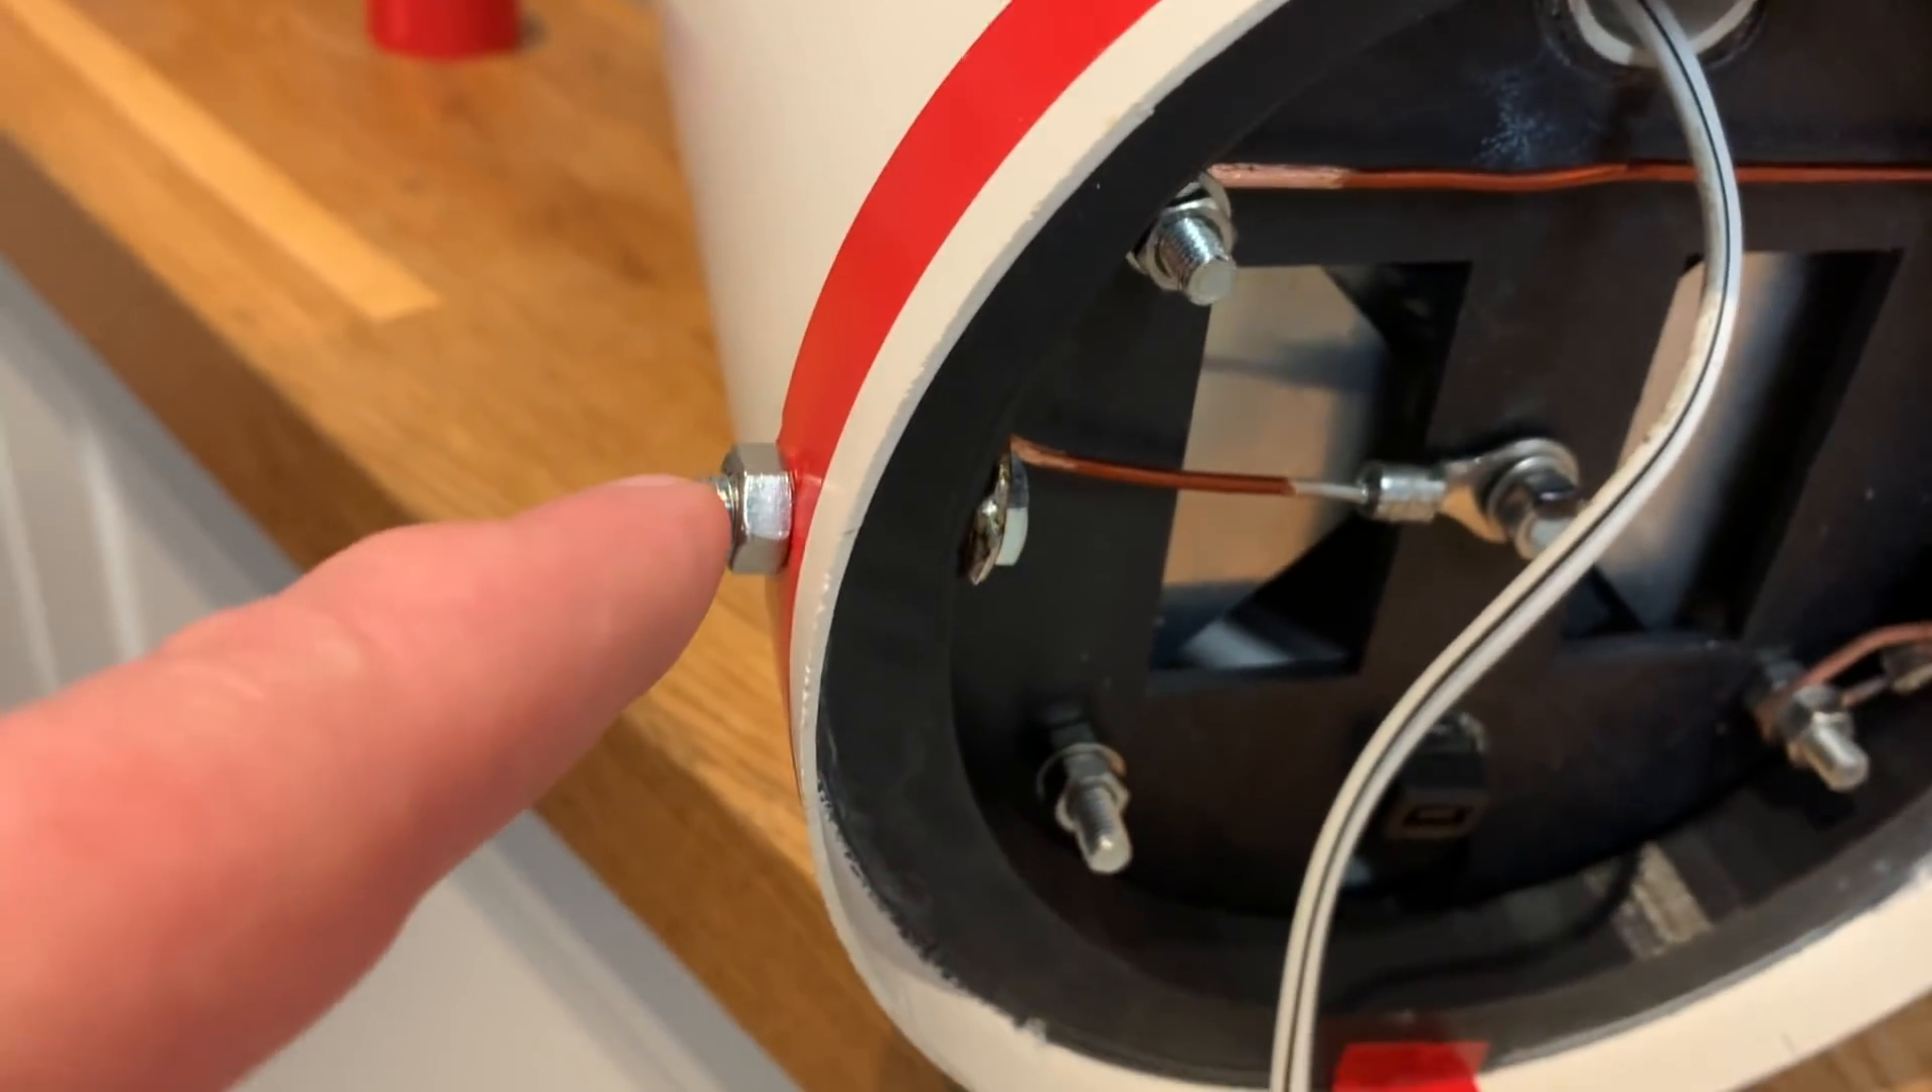I've put little bolts on each side so this is where the terminals of the capacitor come through.